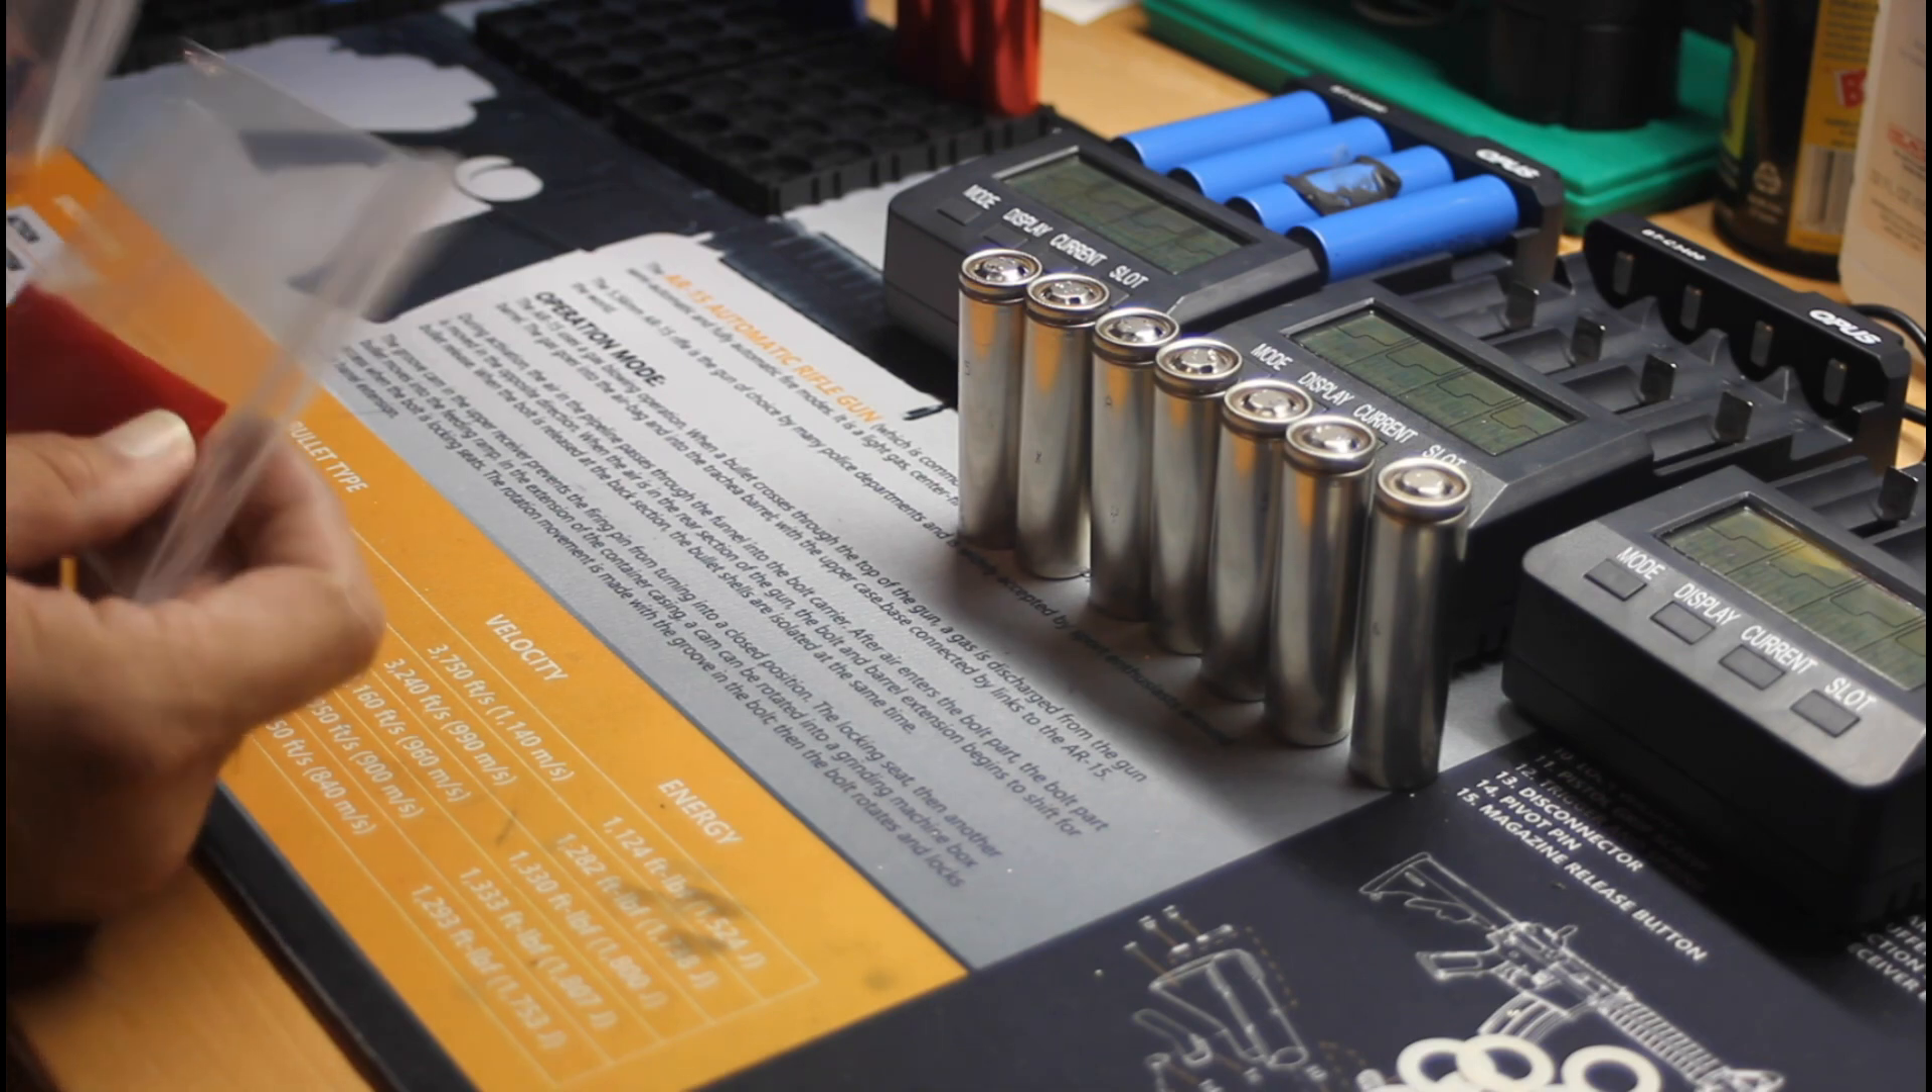Okay, so now we have our cells stripped down of their factory plastic.